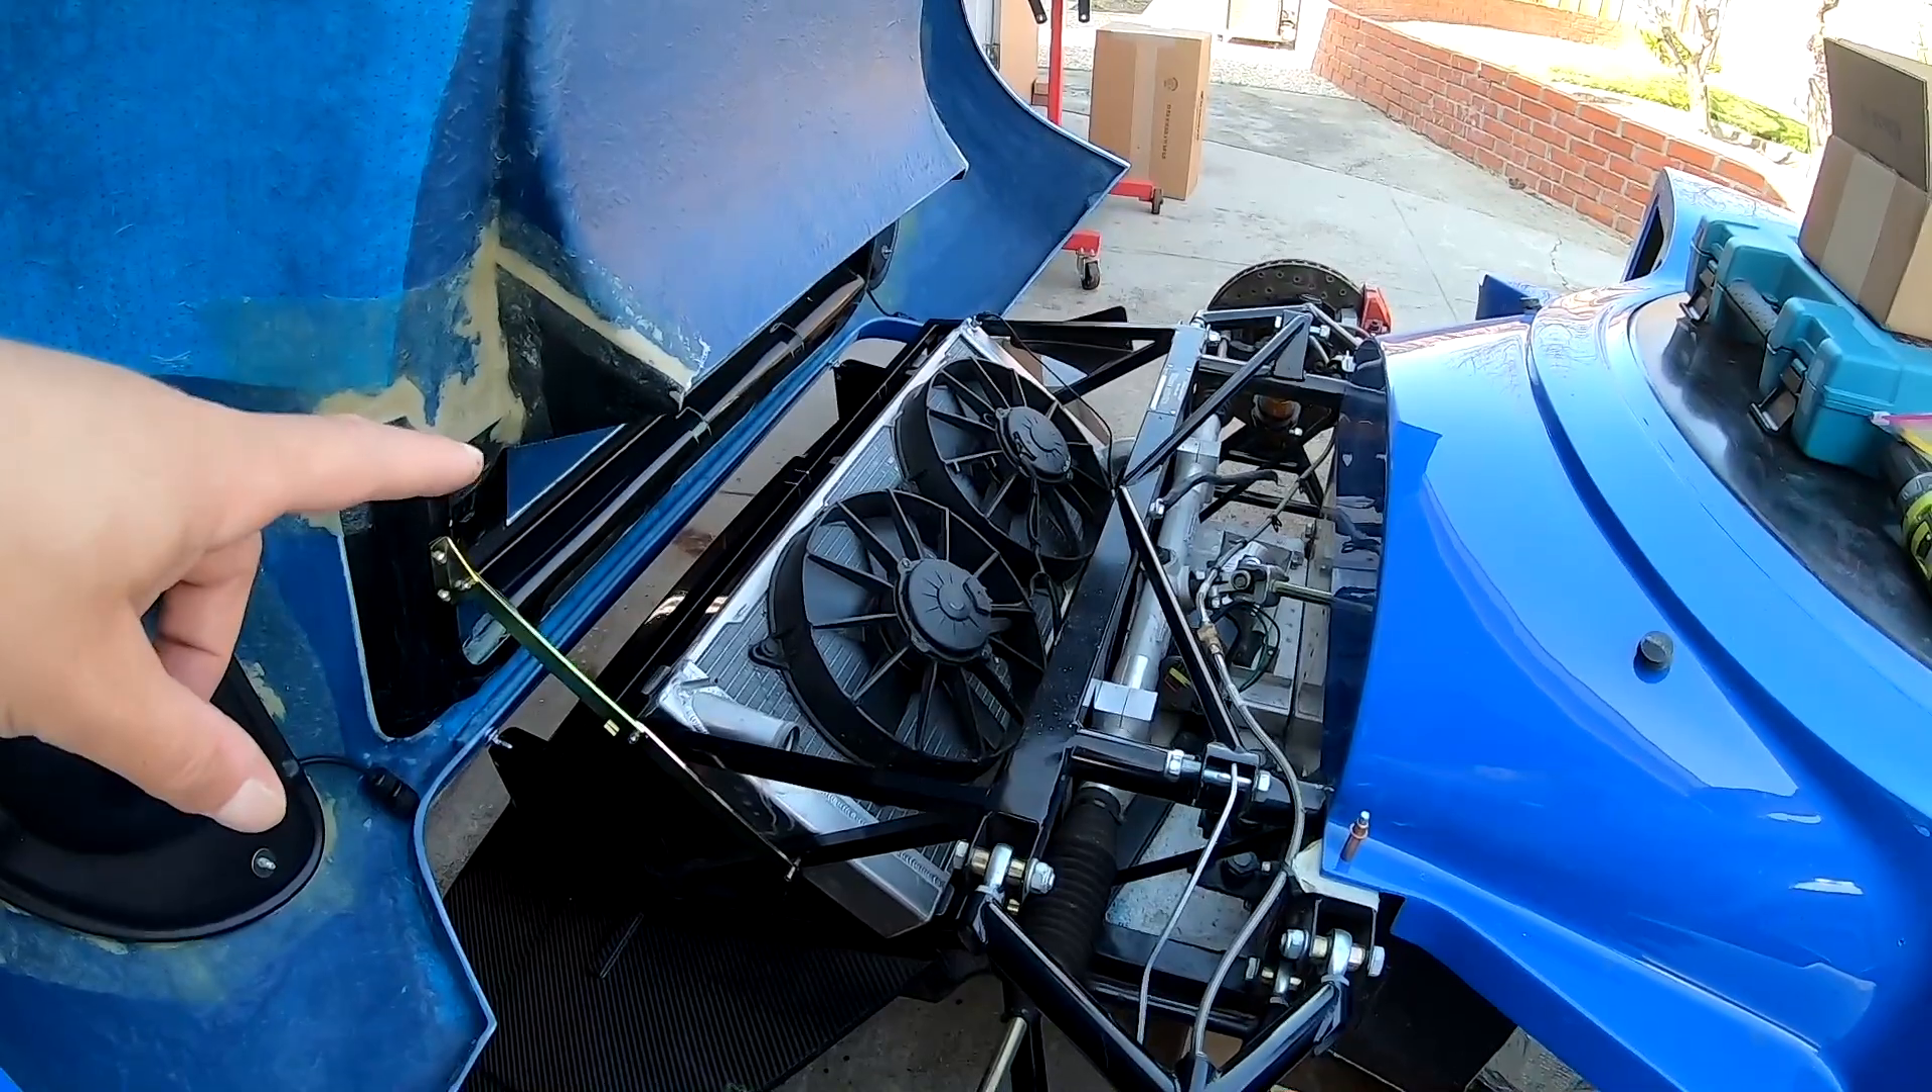All right, radiators in place. You can see, so this is the larger CNR radiator with the much larger fans.